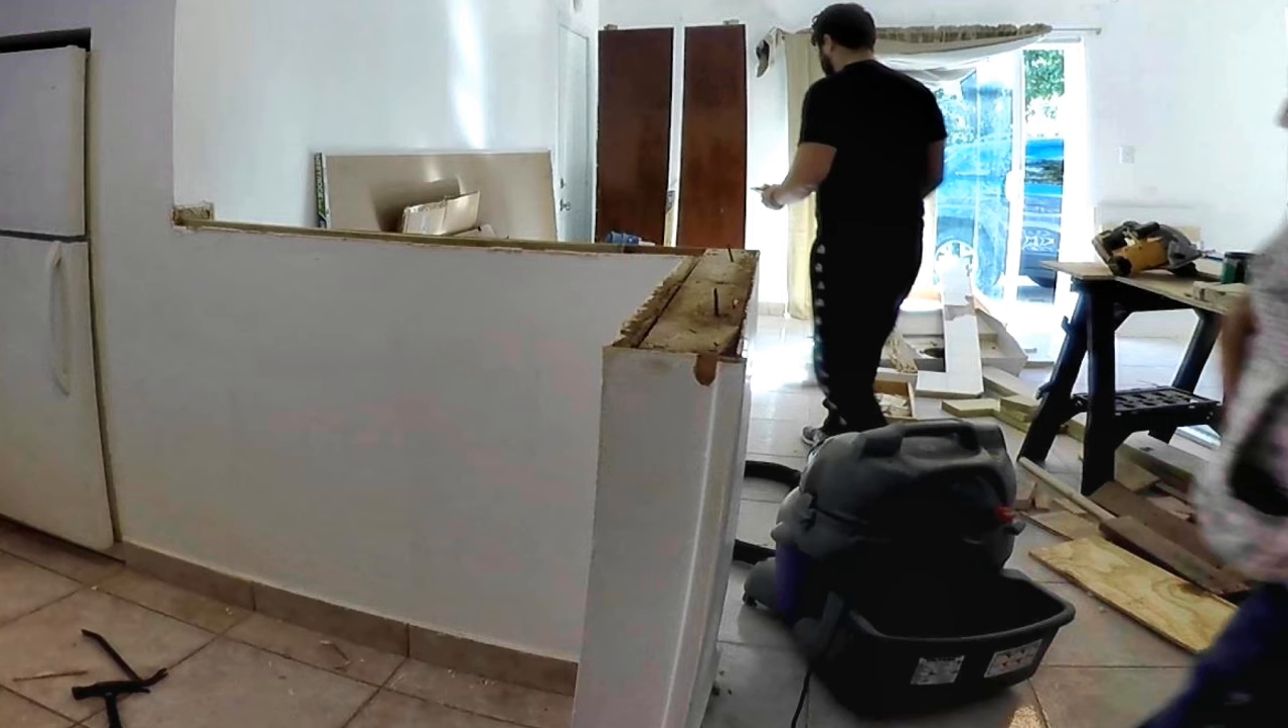On the rest of the half wall on this side we've removed the old tile top only leaving it the same height to keep the kitchen separated from the living room.